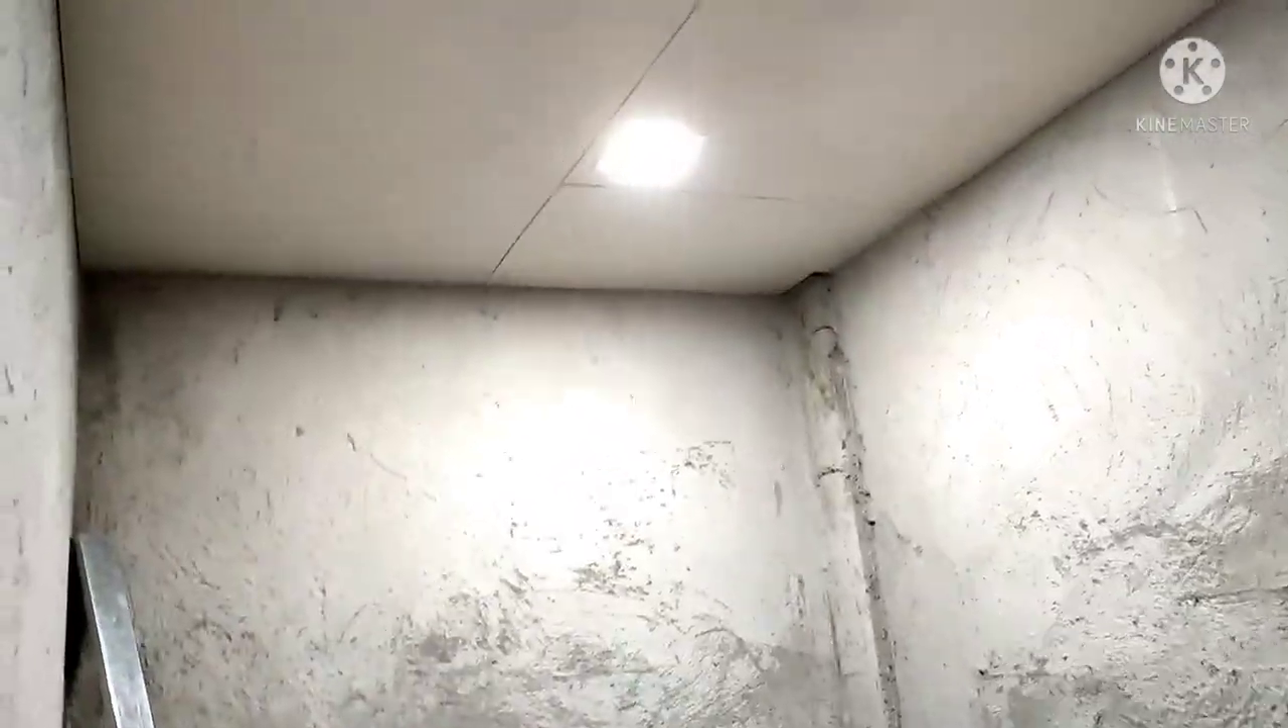Ayan, naikabit na po nila yung ceiling, pati yung ilaw.